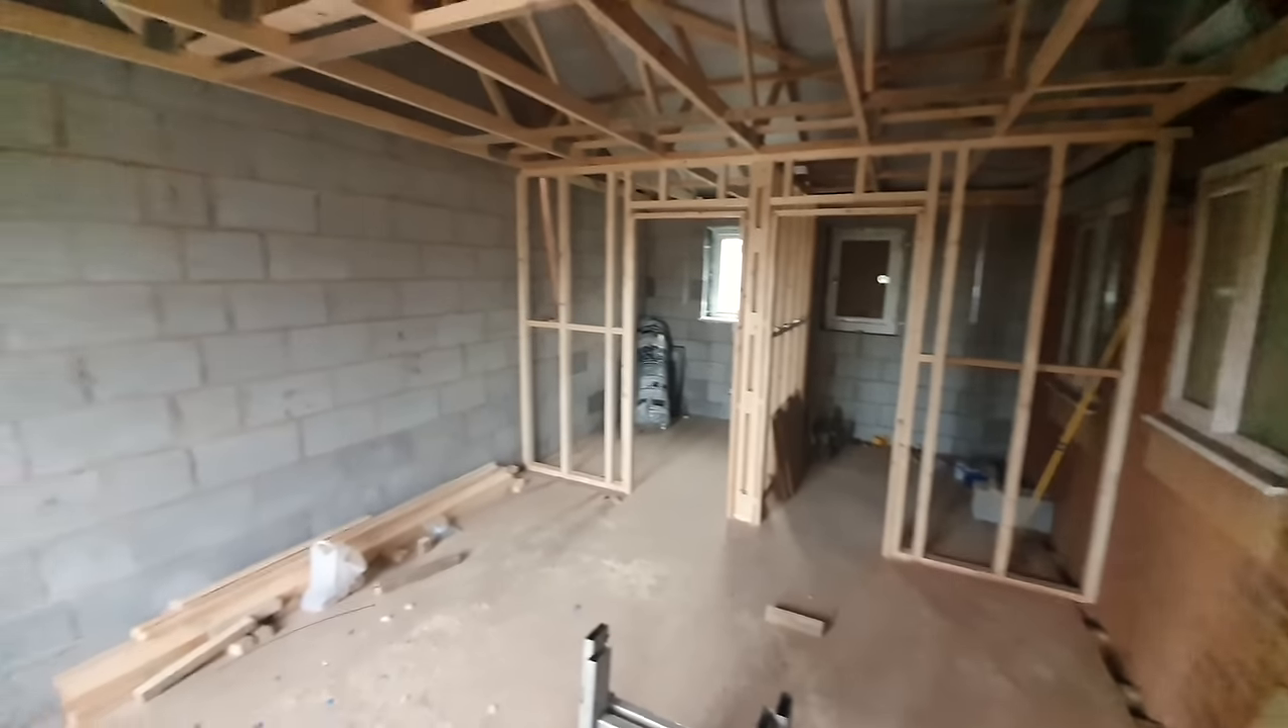Rafters are still exposed there's no plasterboard in at this point or anything like that.